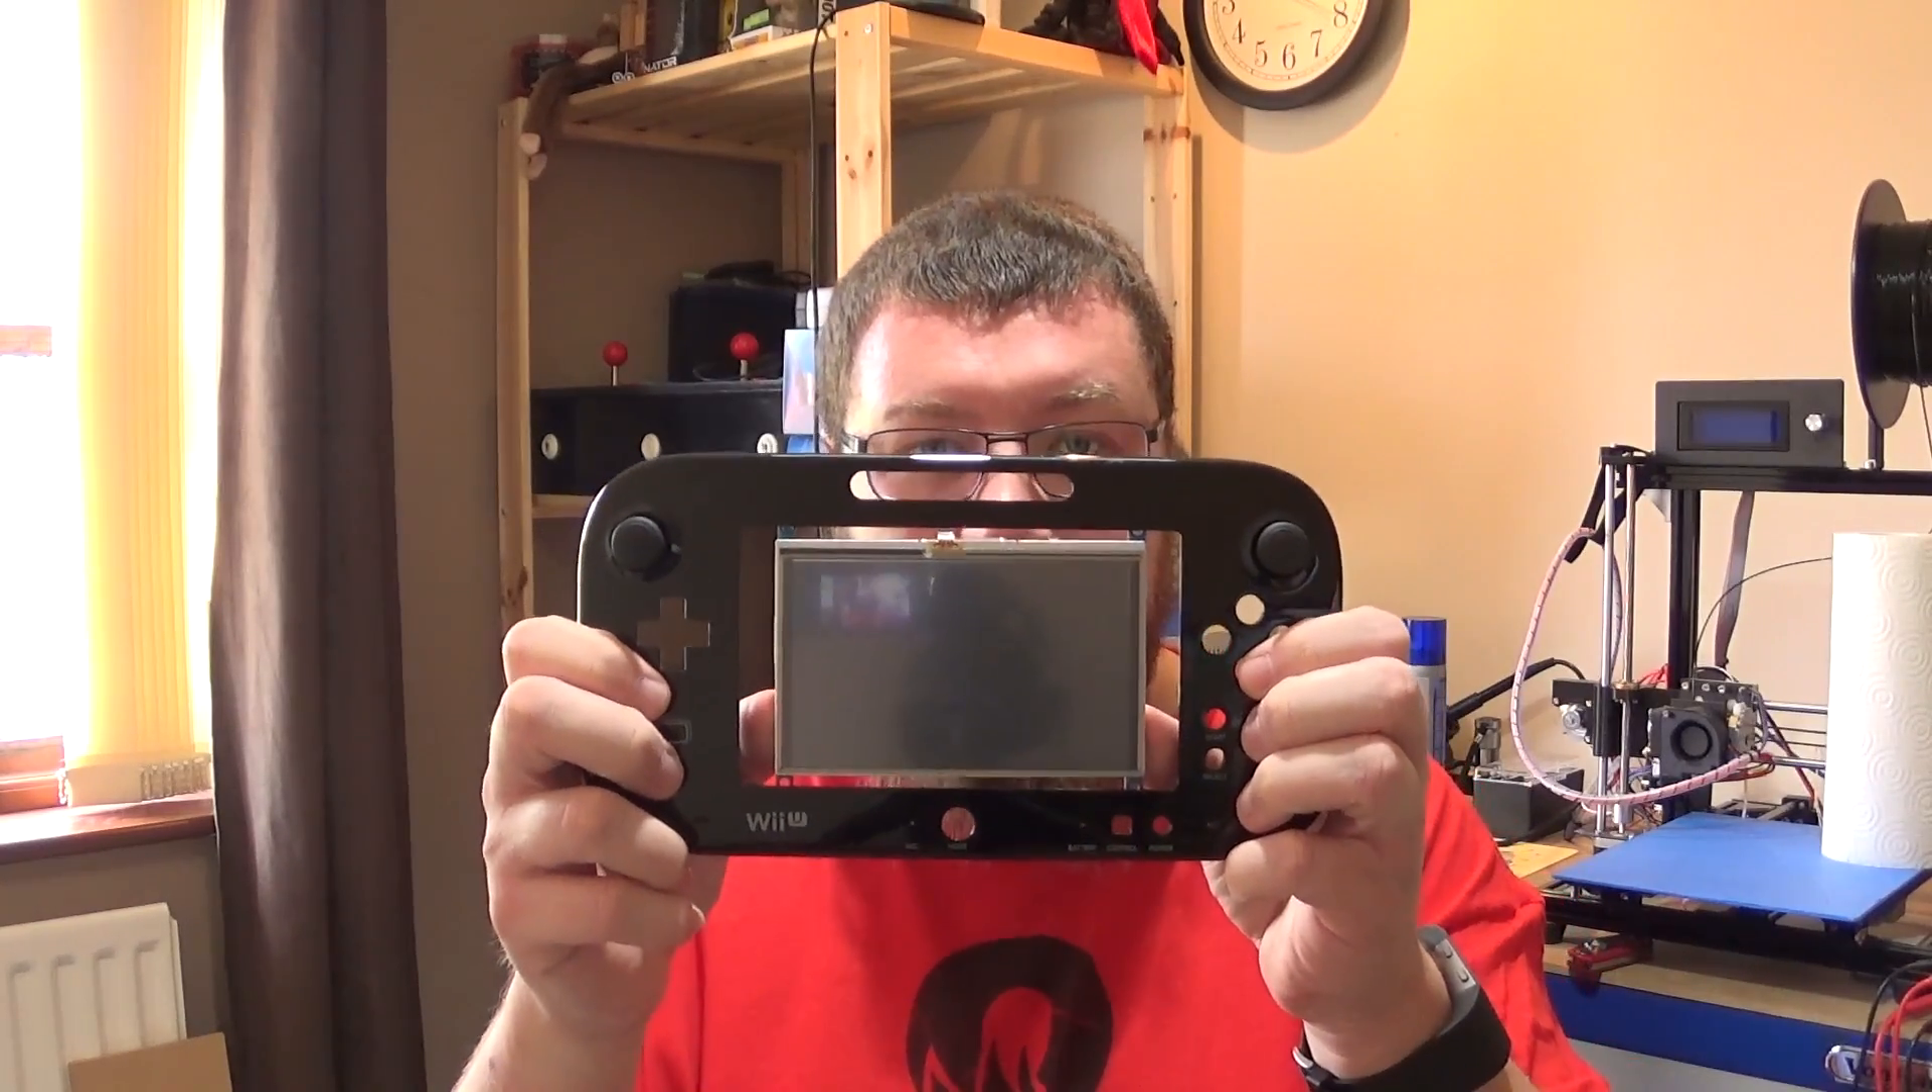The problem it creates is obviously the screen is too small for the hole.